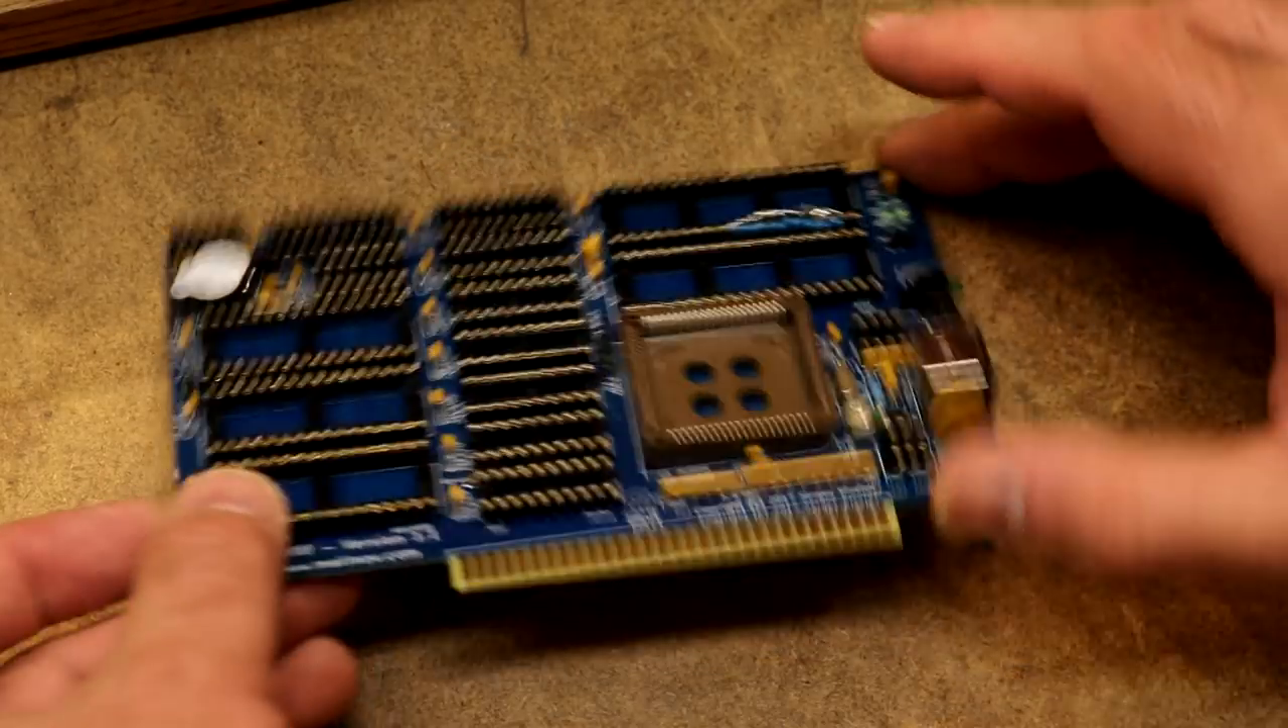I haven't plugged in the chips into the sockets yet.